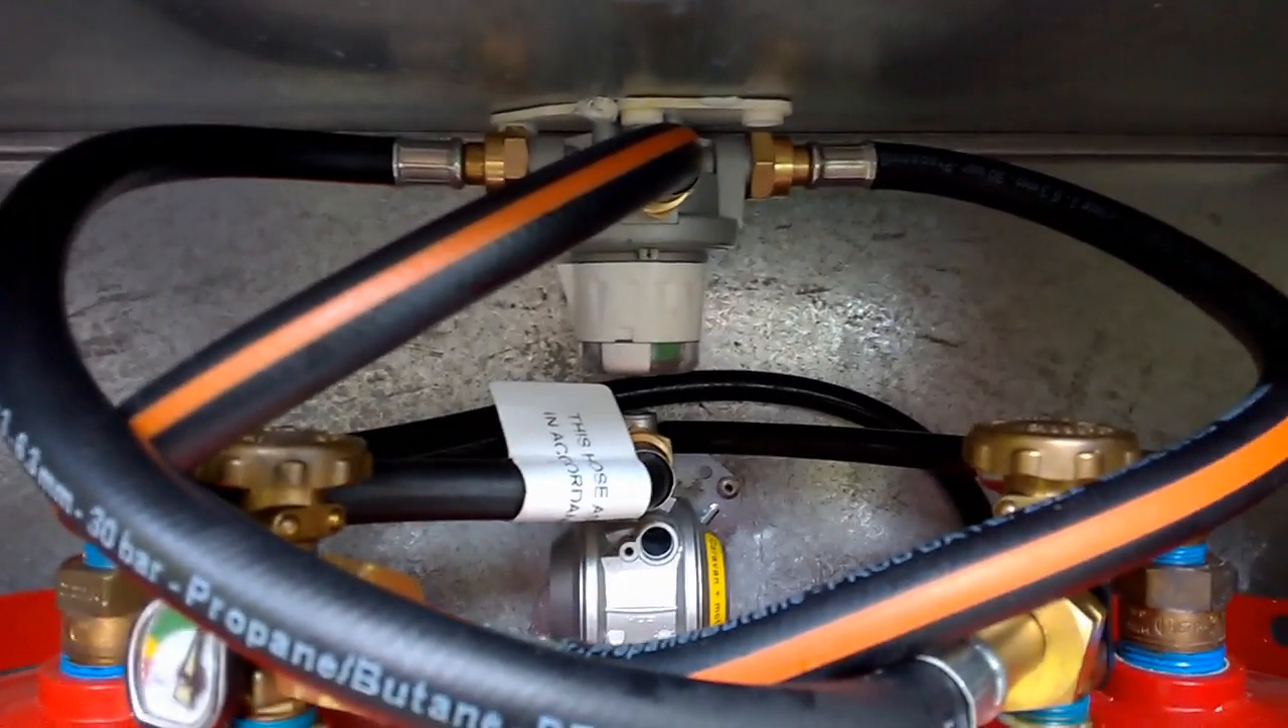You can see behind here the changeover valves now been uh fitted to the roof and so everything is now working perfectly.